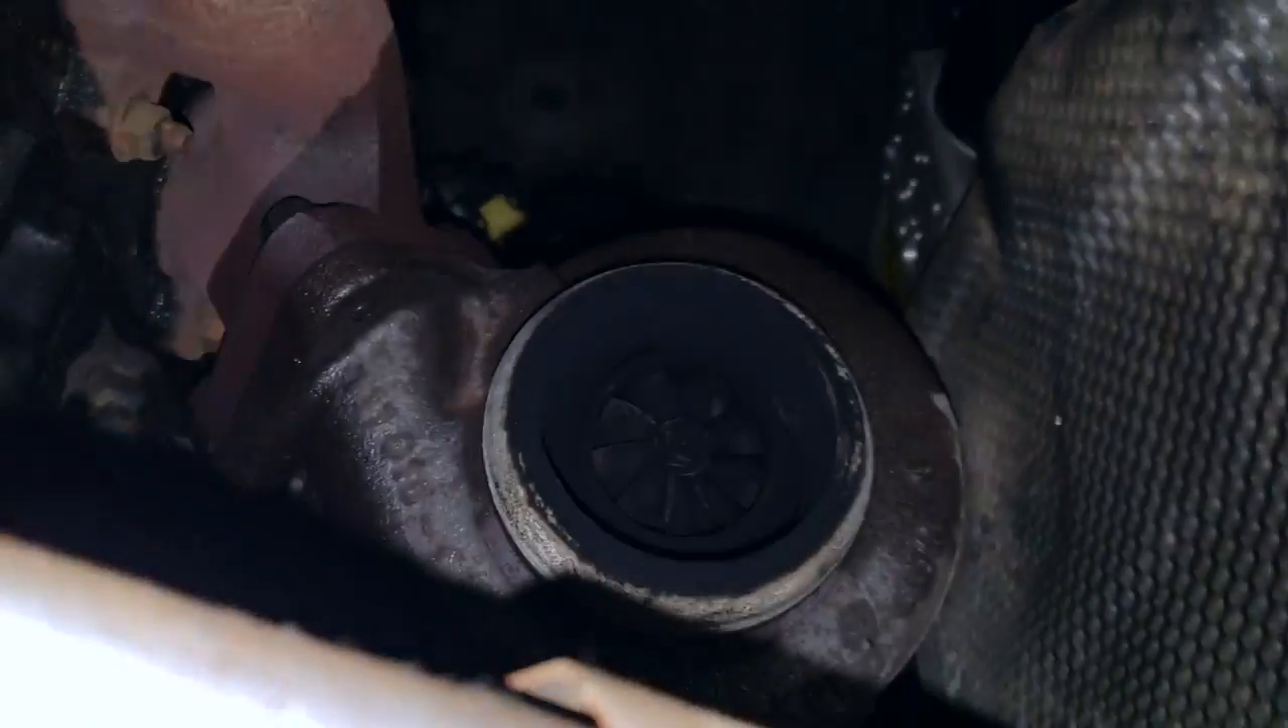Alright guys, down pipe is out and take a look at the world's tiniest little turbine wheel.